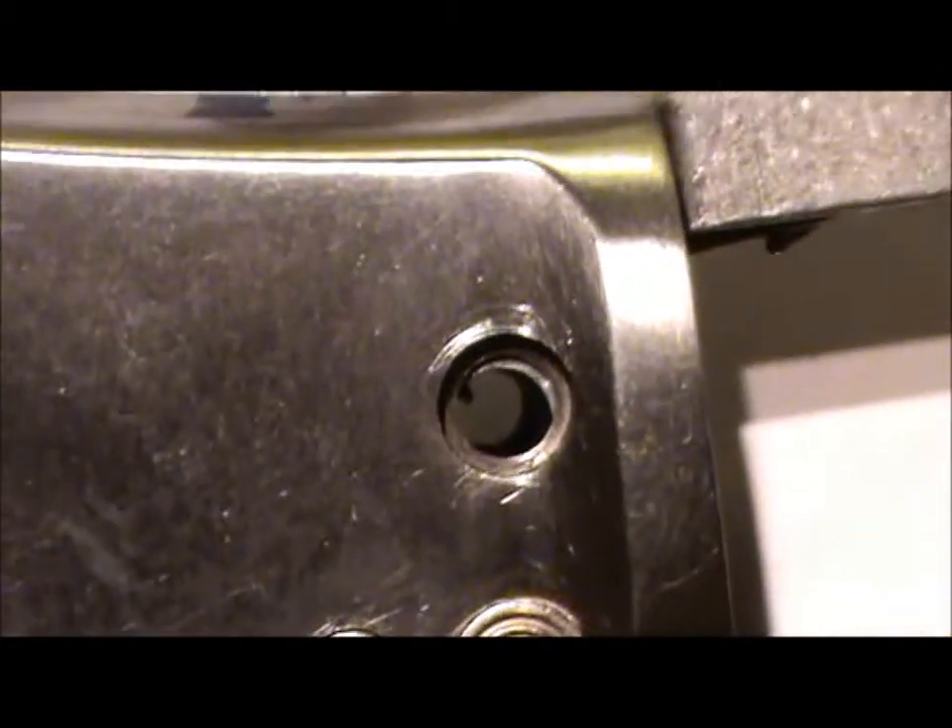You see these two holes doesn't line up.